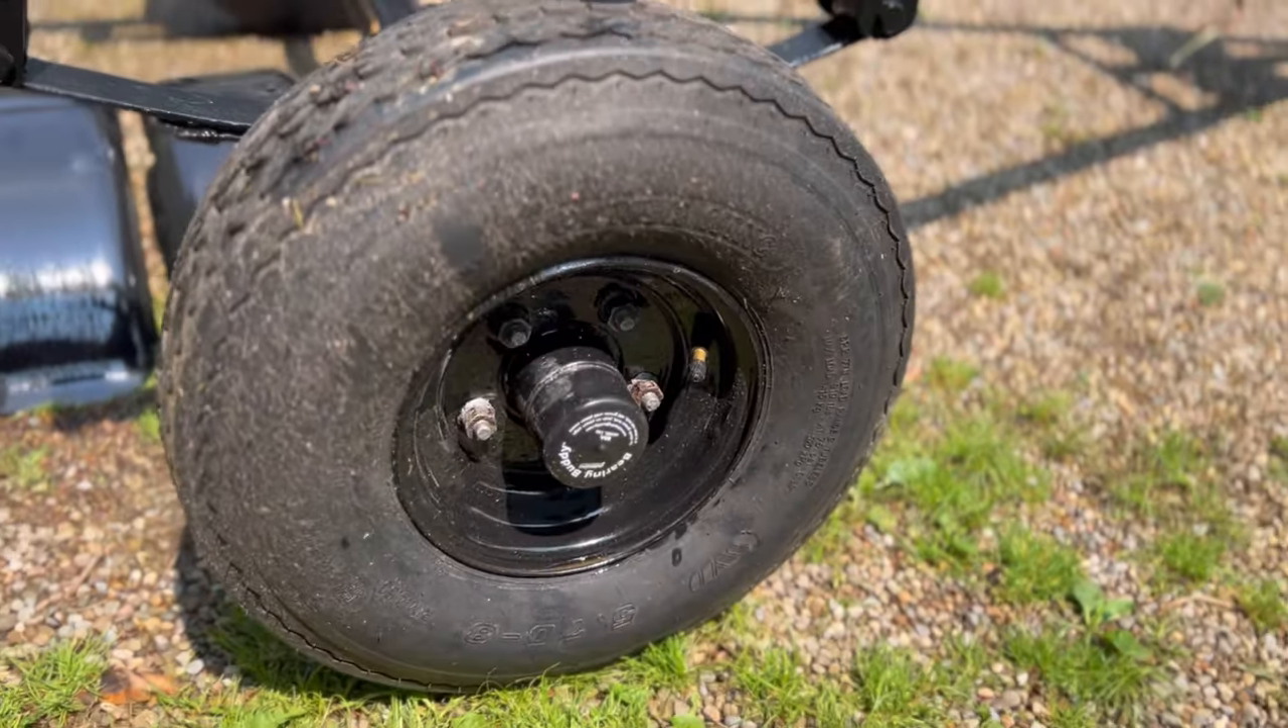All right guys we got the wheels on all the bearings back together.